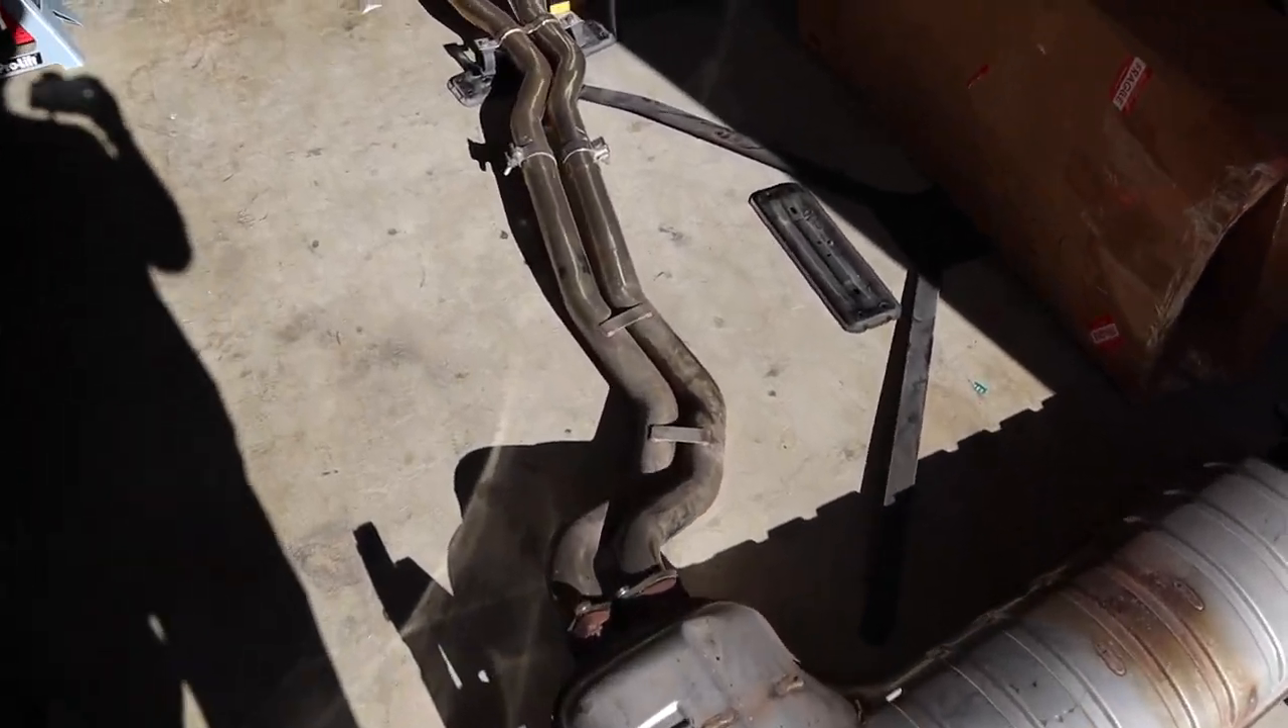All right, I got the exhaust out fully.